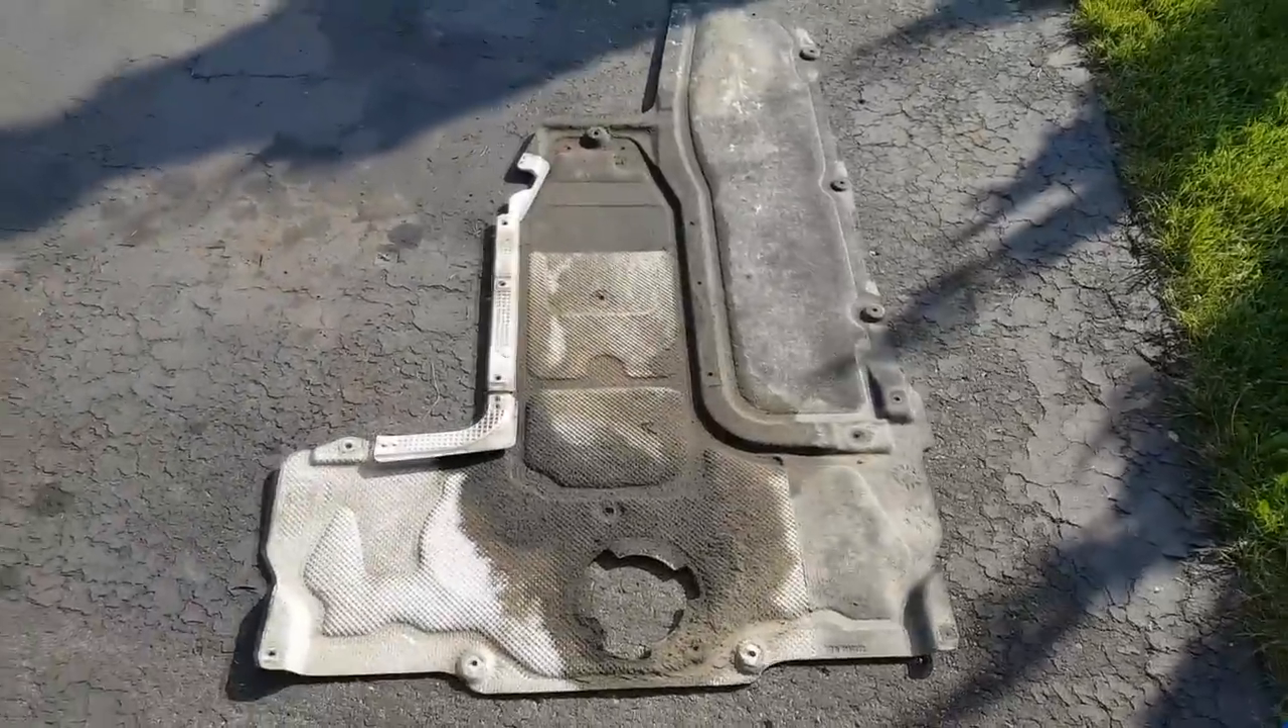So I just removed the bottom cover, the rear one, the one that covers the transmission.